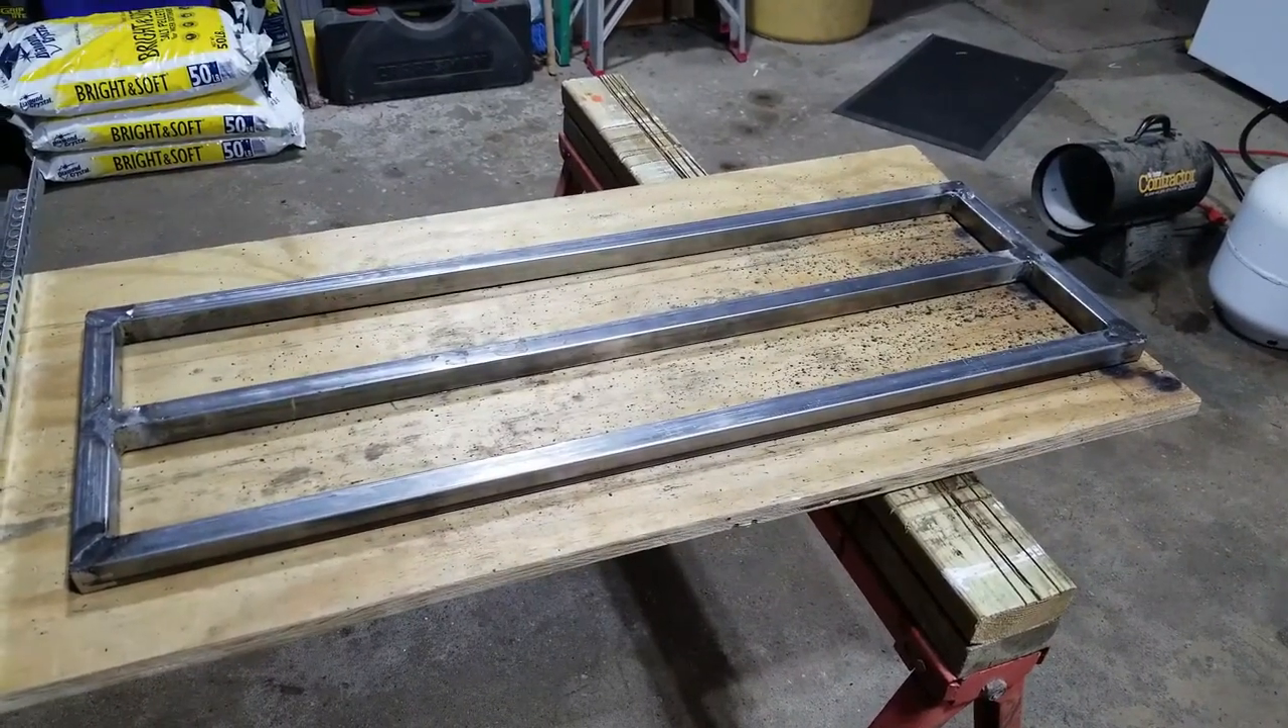Okay so we have our center brace welded and ground down and now it's to put our slotted angle on either side in the middle for our handle mount.